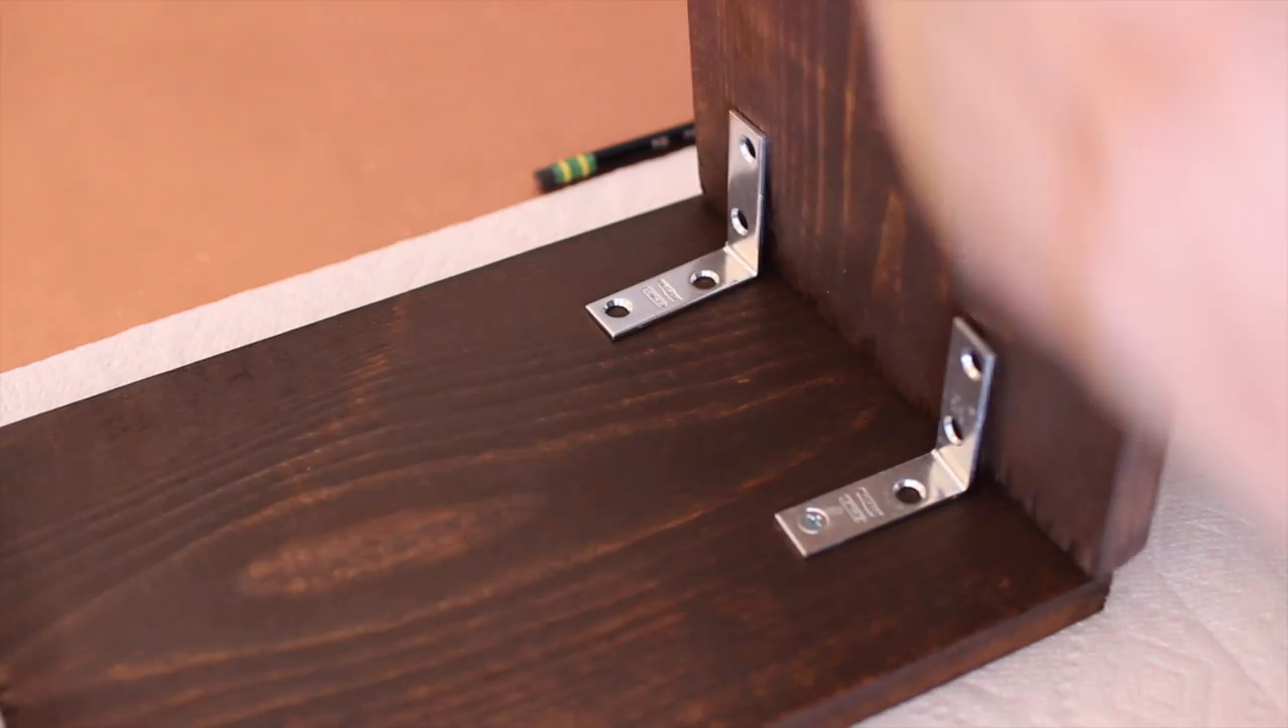I lined up one of the sleeves to the edge of the tabletop and put the brackets right up against it.